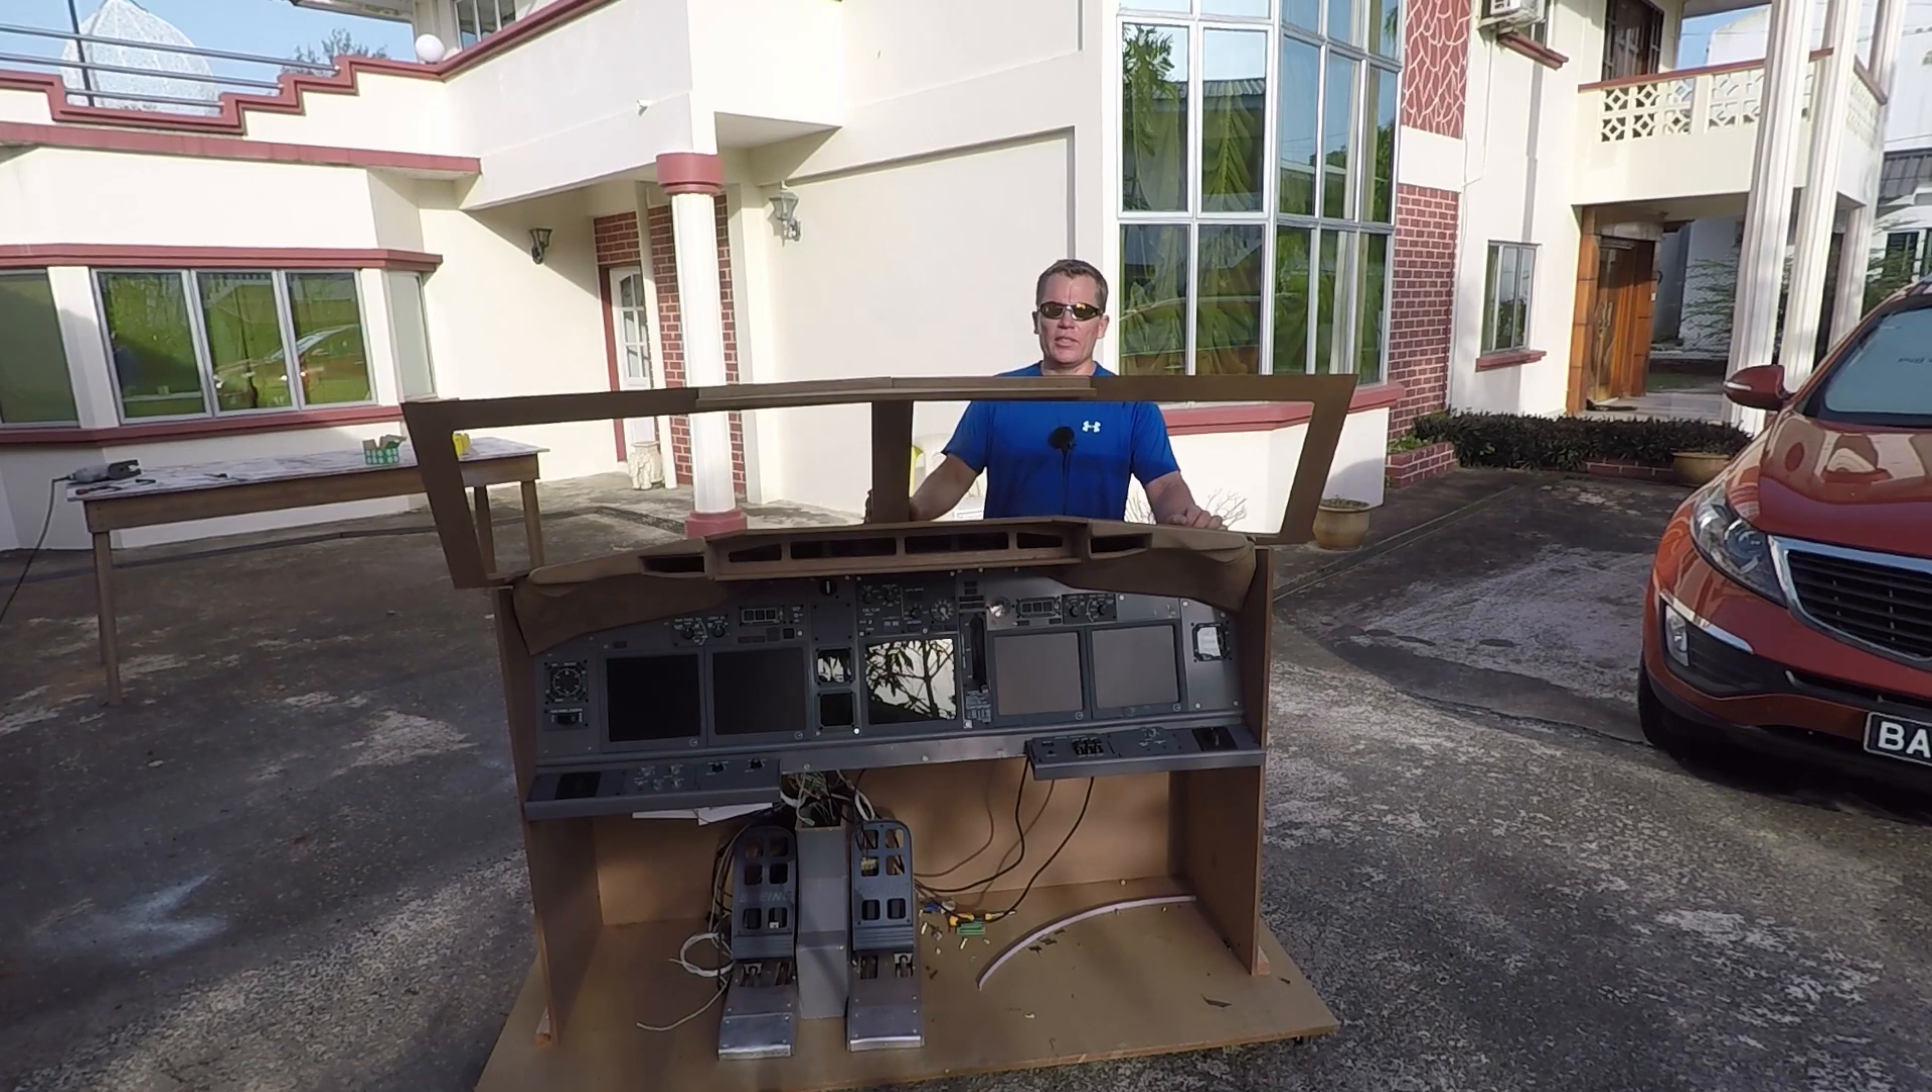And there we have it guys, I fitted the glare shield off camera, it was just a few simple cuts, it's now on and I think the front chassis is pretty much finished how I want it.